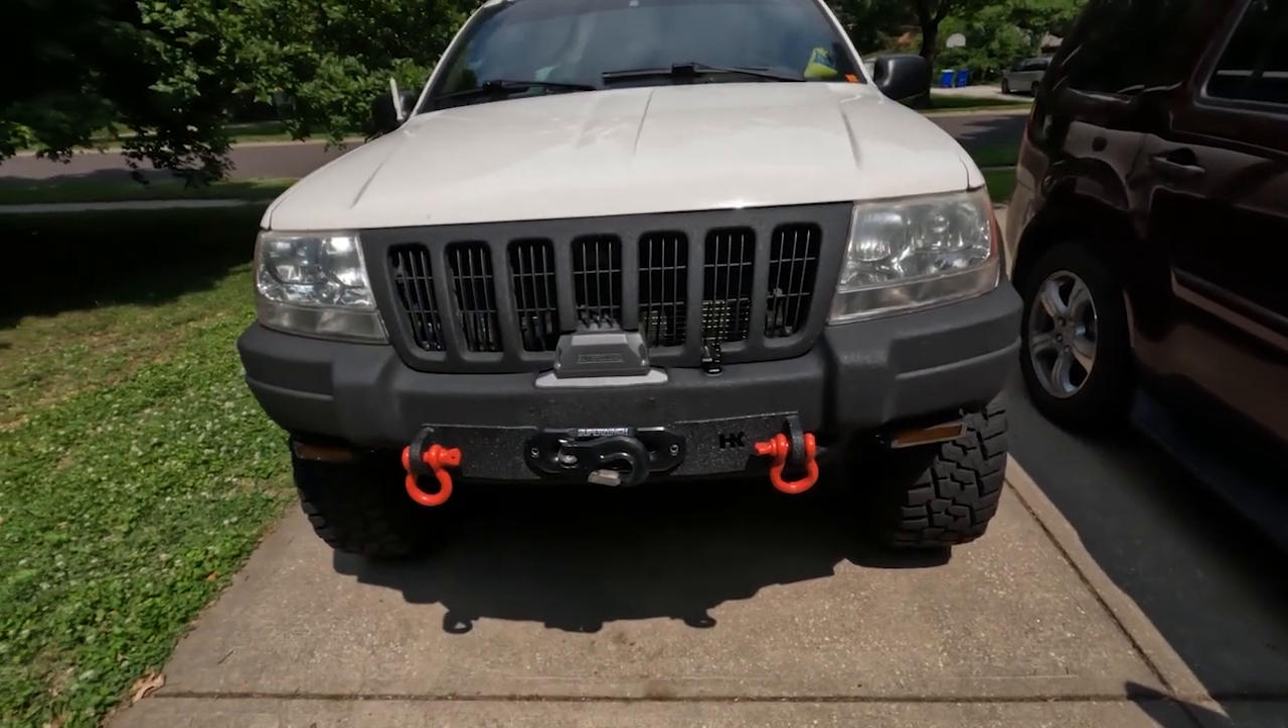Here's the winch plate and winch all installed.